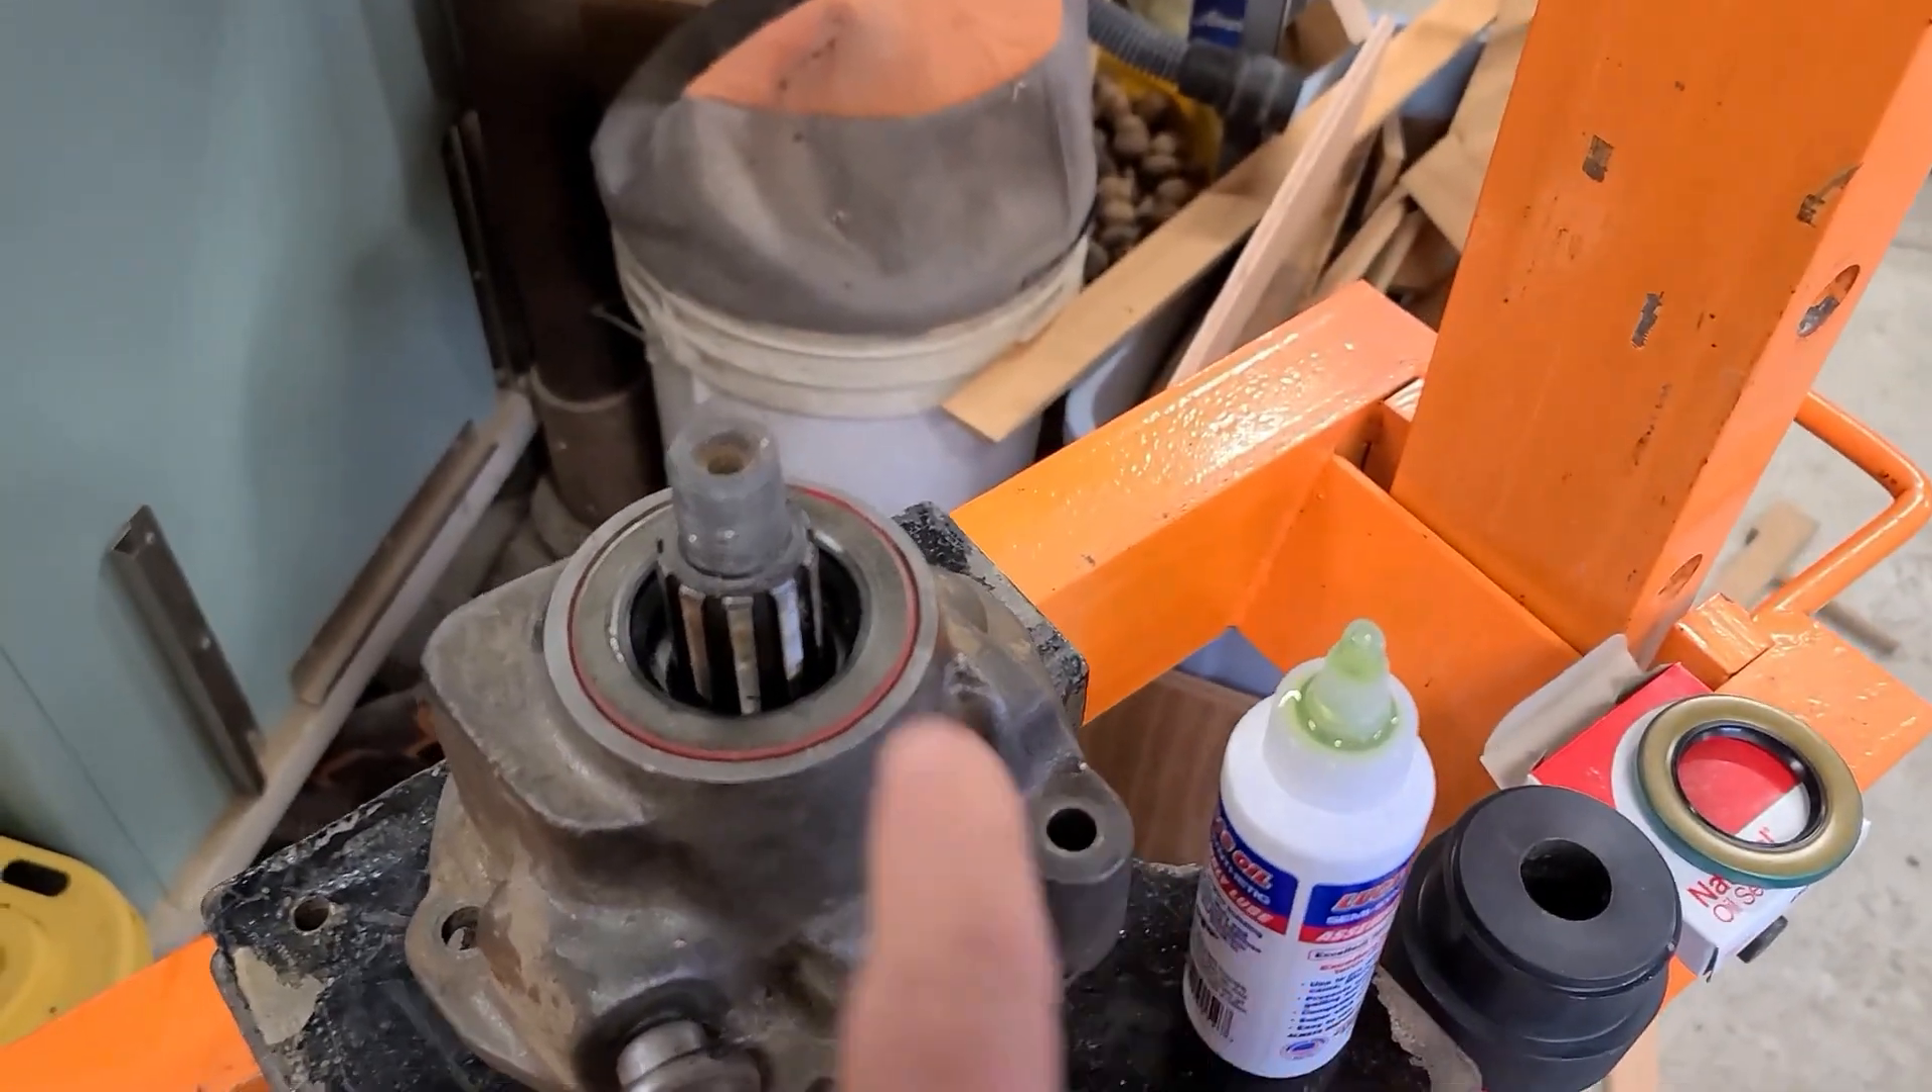Okay, the seal's all pressed in and put a little bit of assembly lube on the yoke and on the splines.